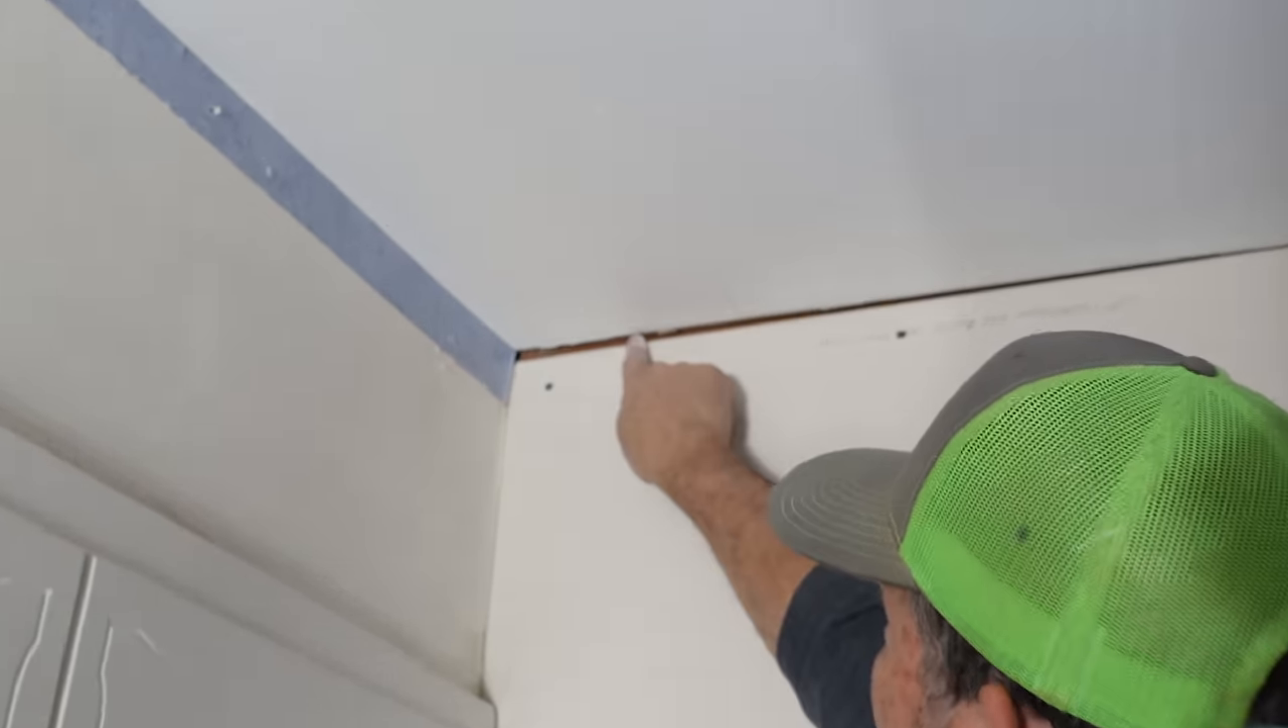So remember I said earlier about those gaps between the old sheets and the new sheets? Well, here's a perfect example. That's as tight as I could get this sheet.